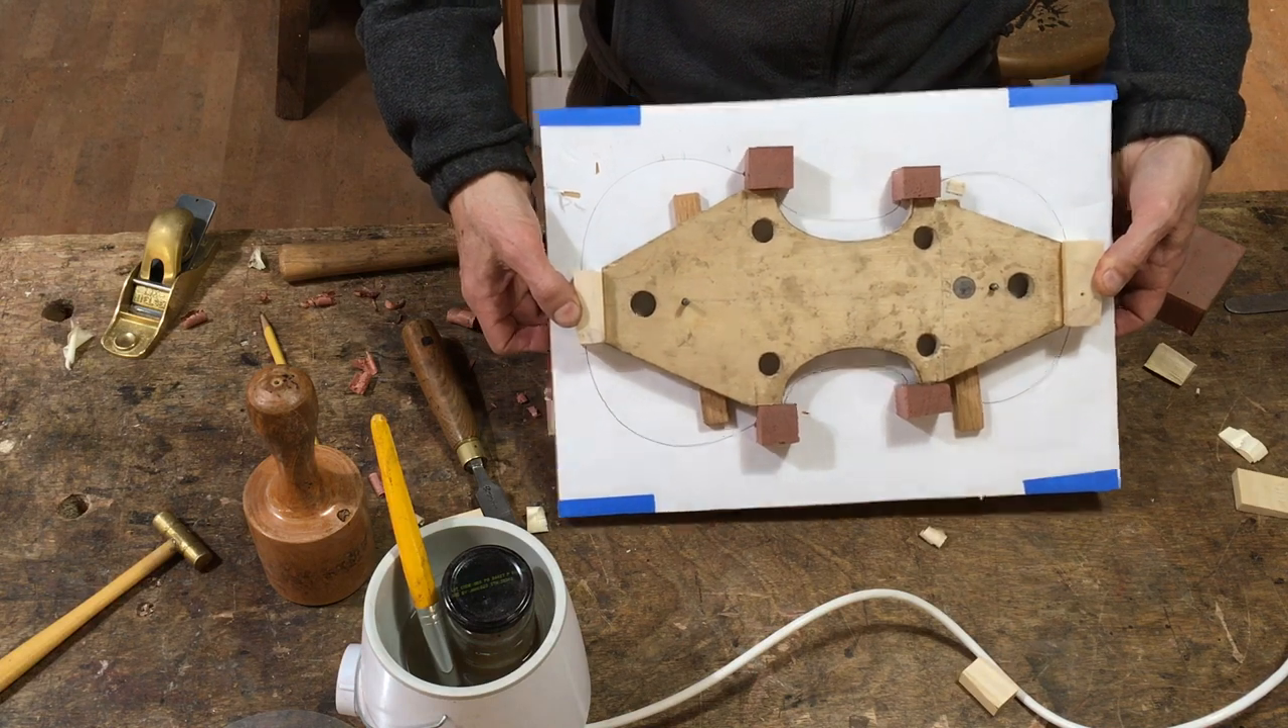So there's the blocks attached to the mould.